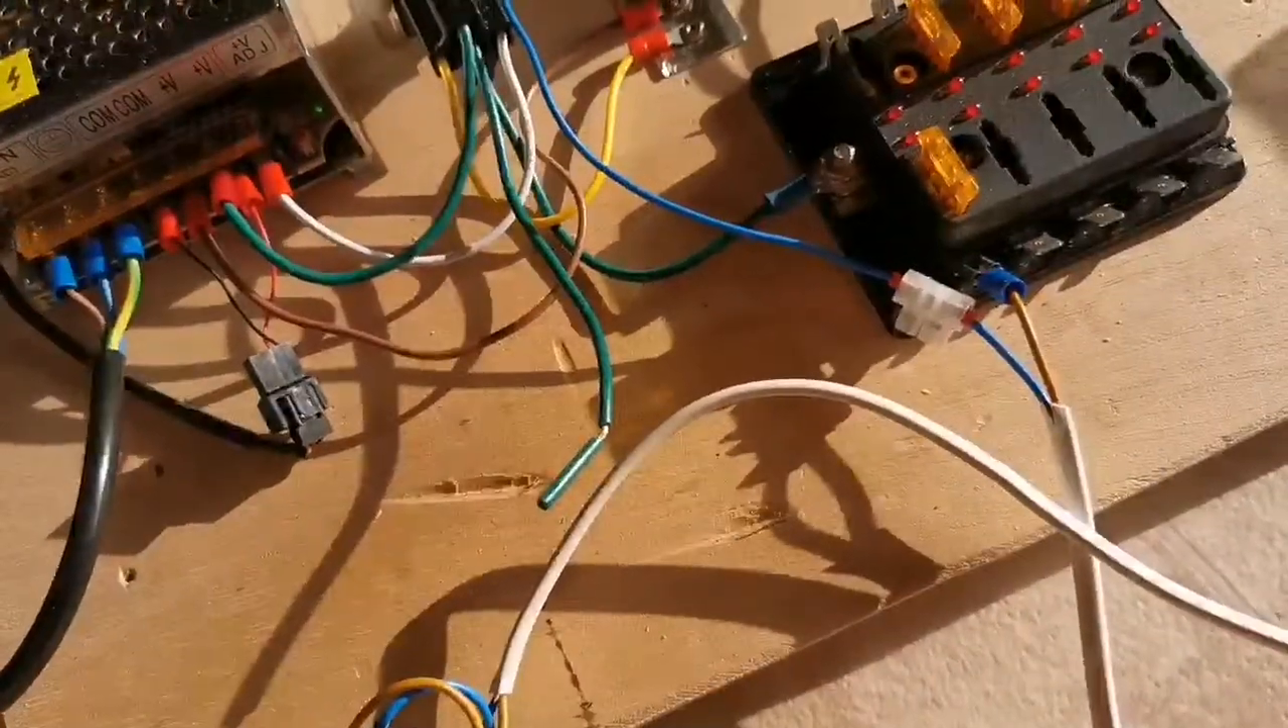Fehlen eh noch ein paar Sicherungen.